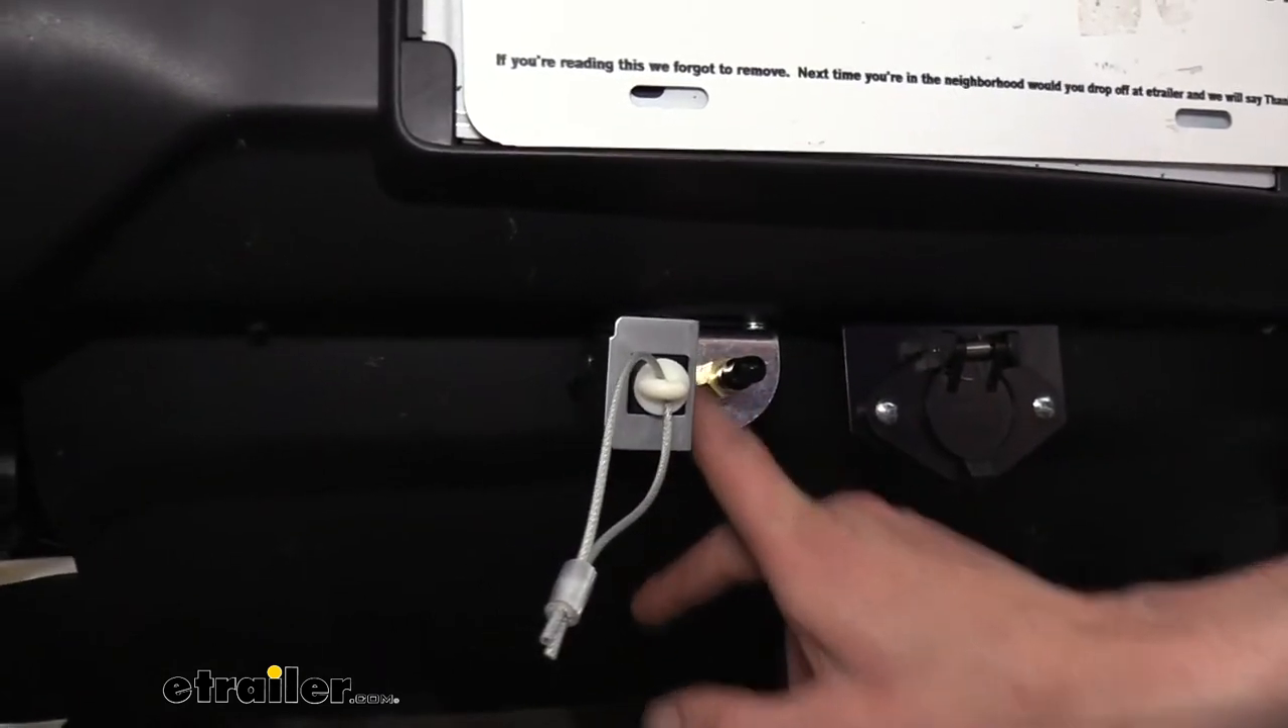We then mounted our breakaway switch and our air fitting here at the front.